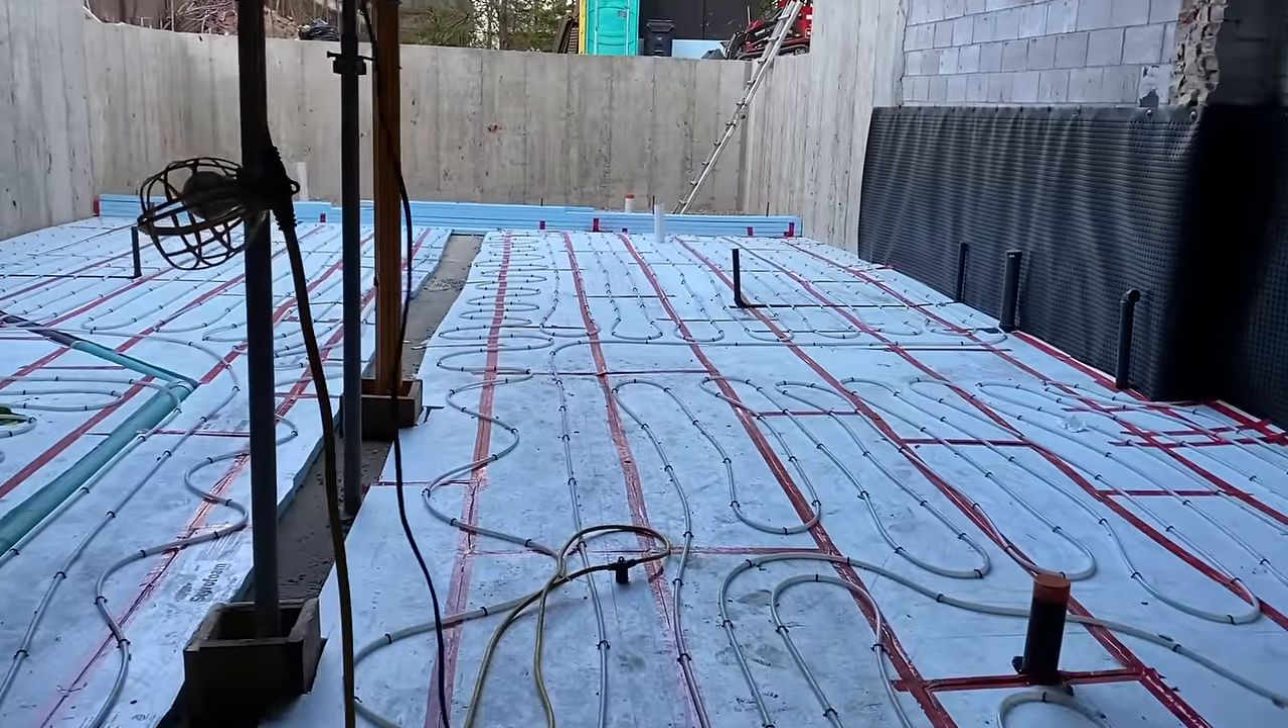So as you can see the radiant floor pipes have been laid down on the two inches of rigid foam insulation and those radiant floor pipes go all the way out and around.